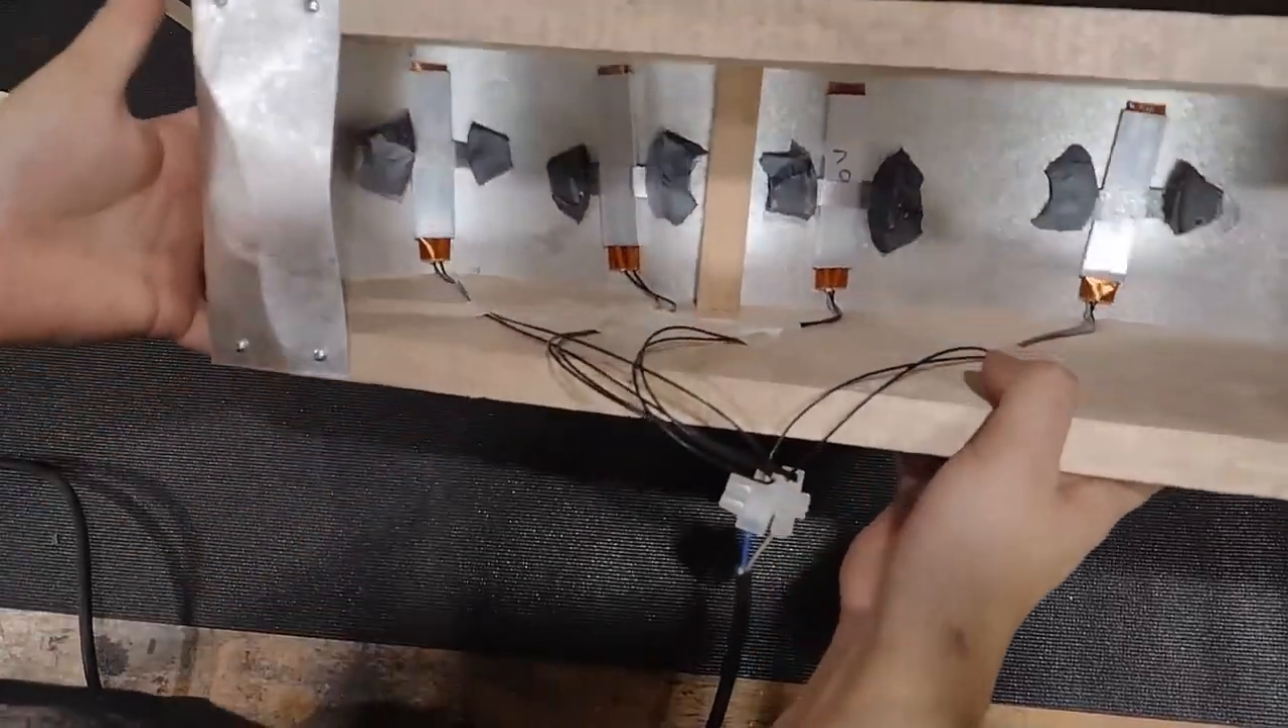Hasta el momento, es así como deben quedar las bombillas o las resistencias ya instaladas.